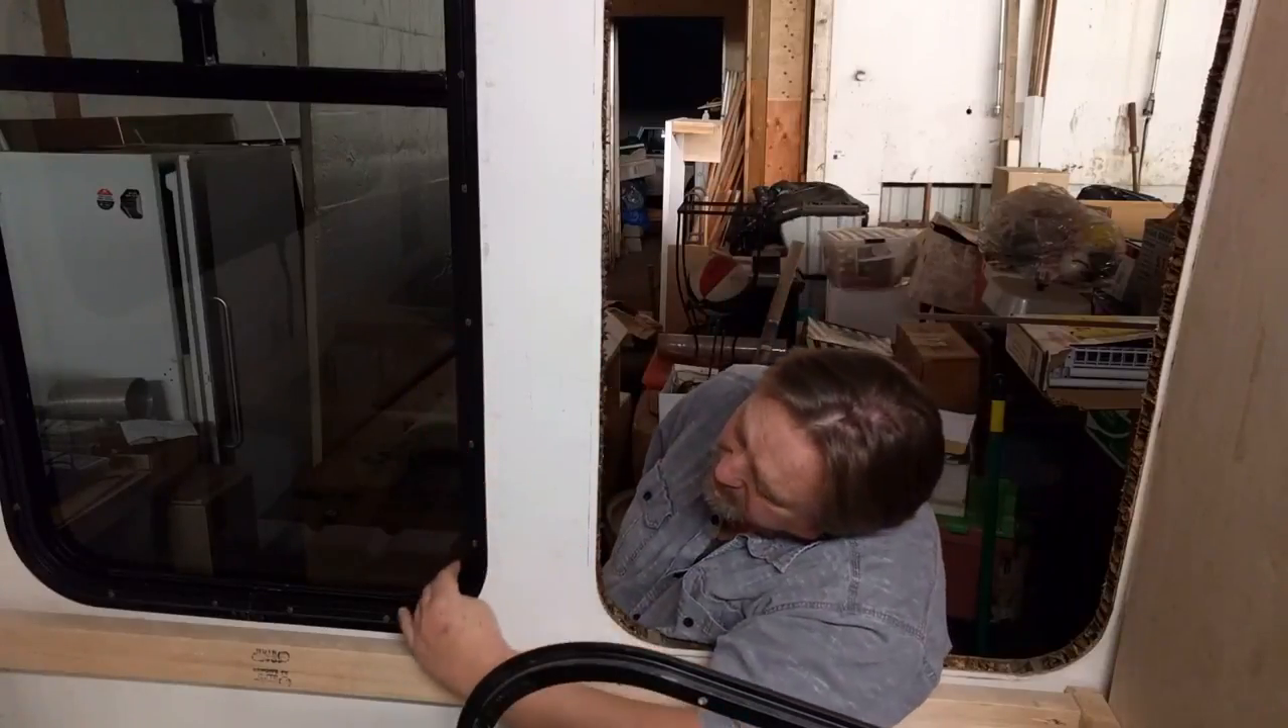And I've got to take this window out still.